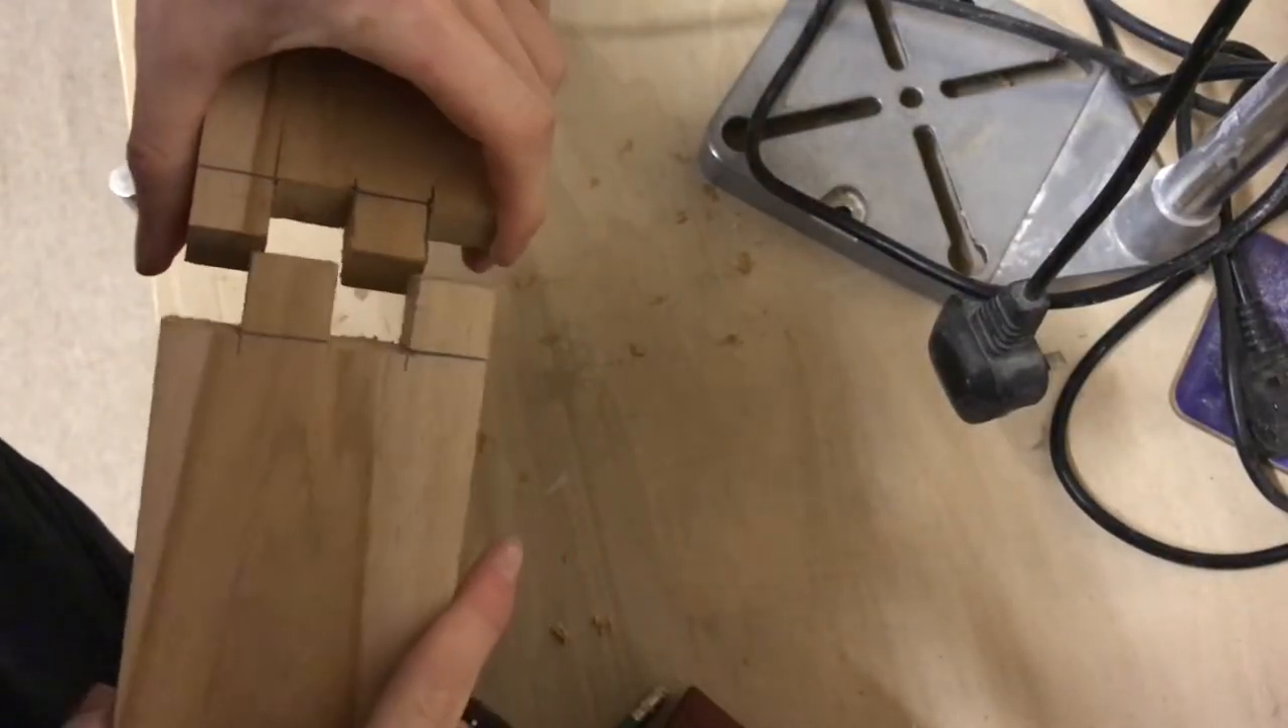Now as you would expect the joints do not fit together at the moment. They almost do but not quite.